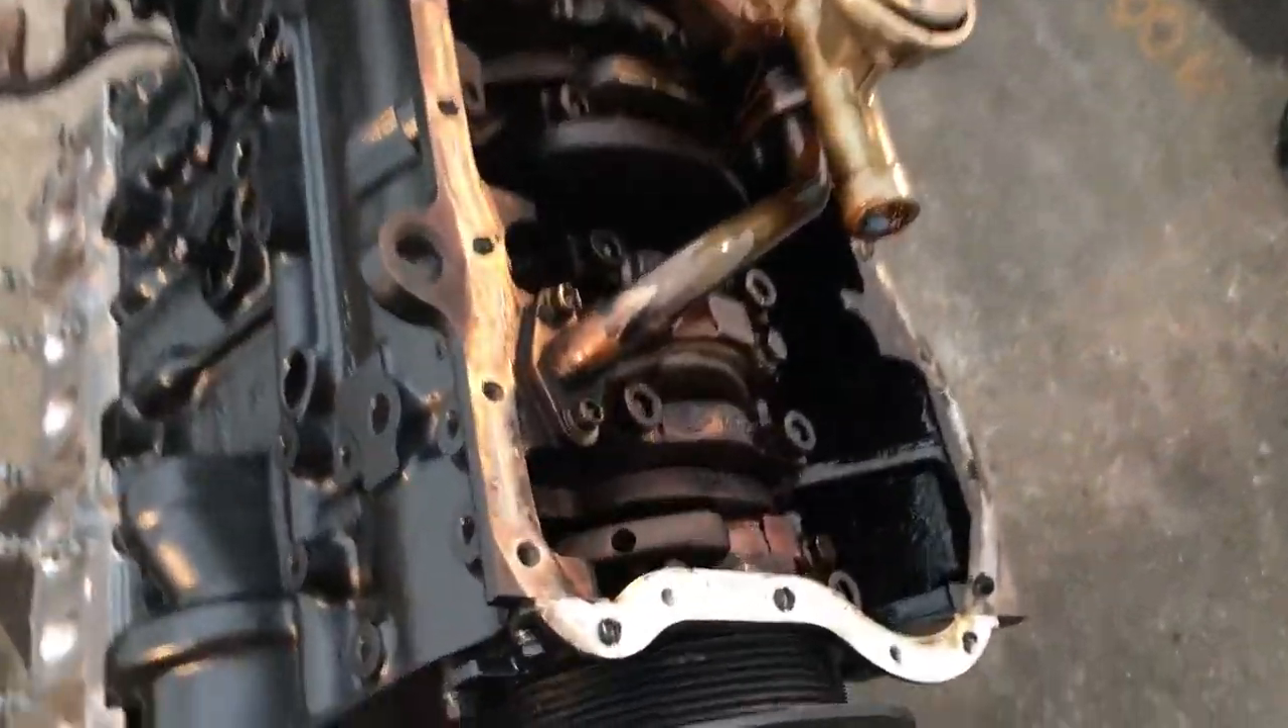Alright guys, so we got the motor flipped on the VR. I got the oil pan taken off.